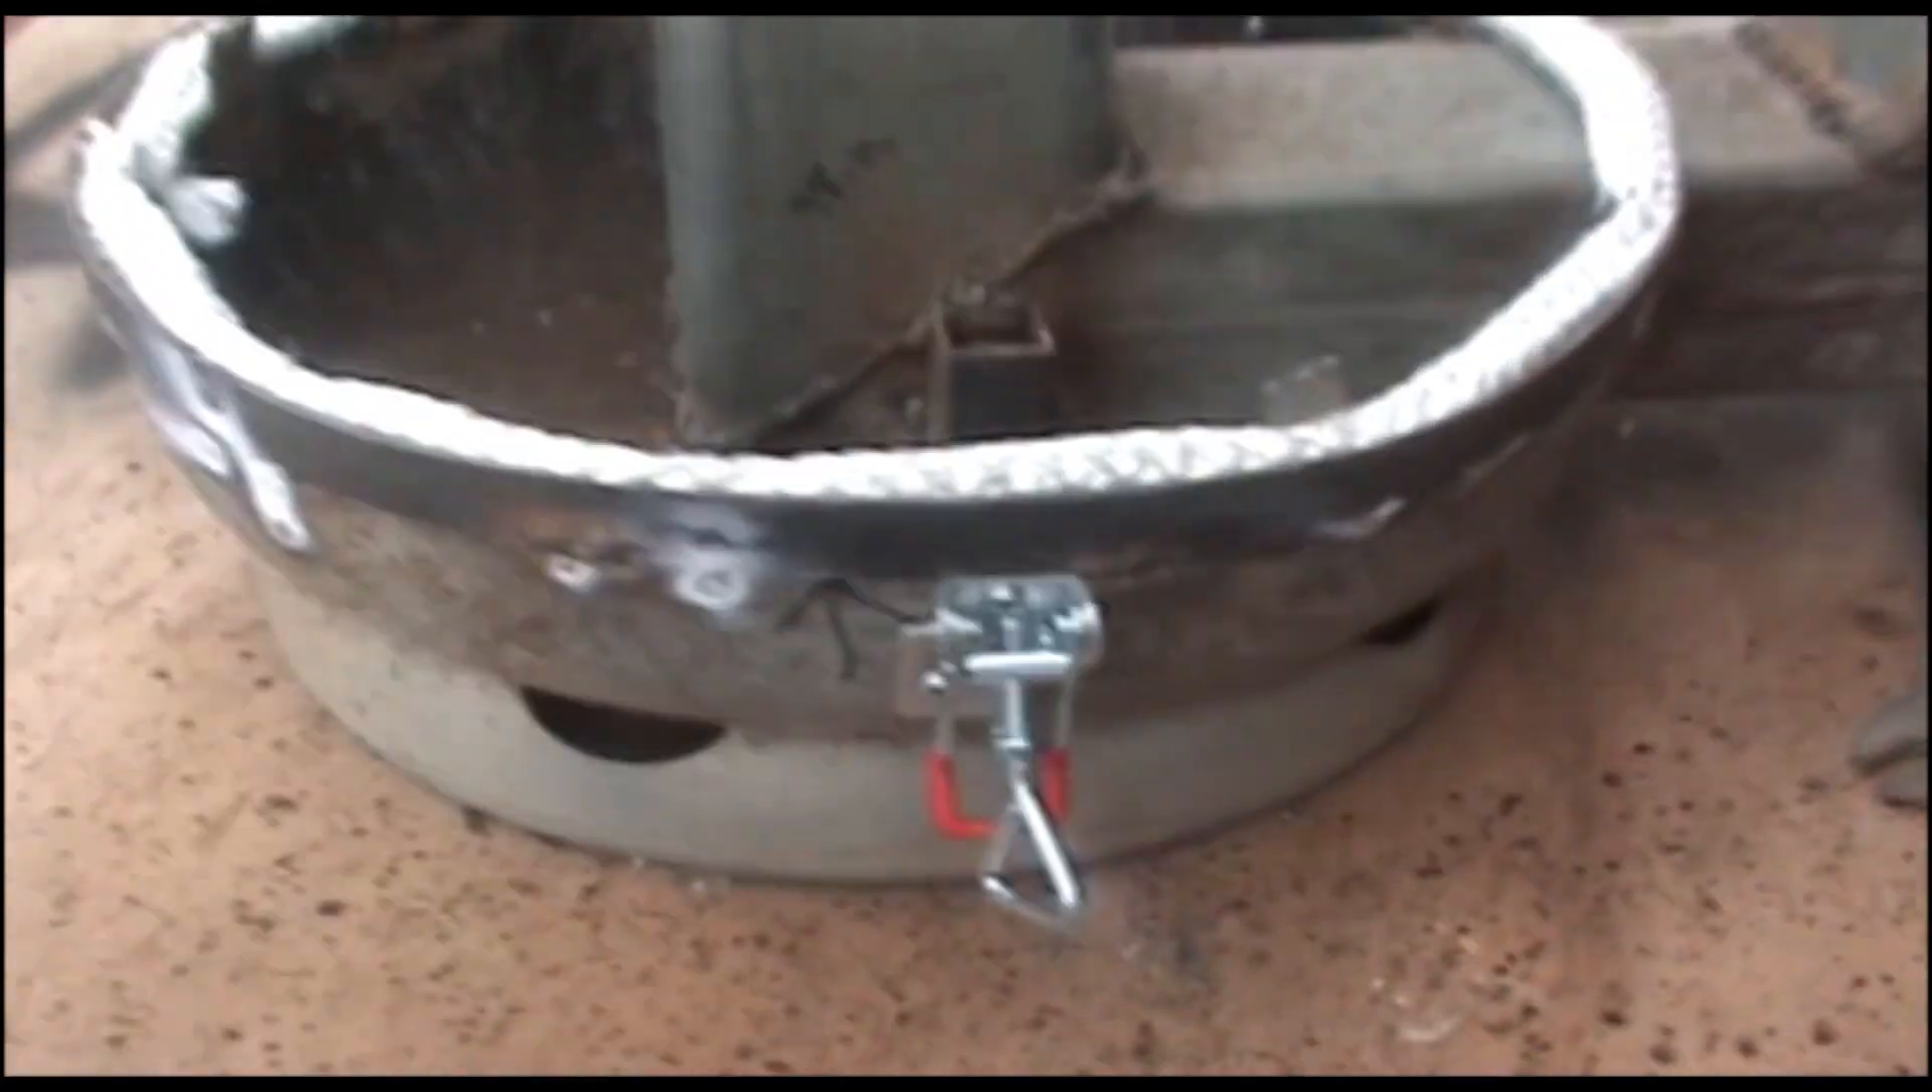I've finished the bottom of my heater with the clips on.